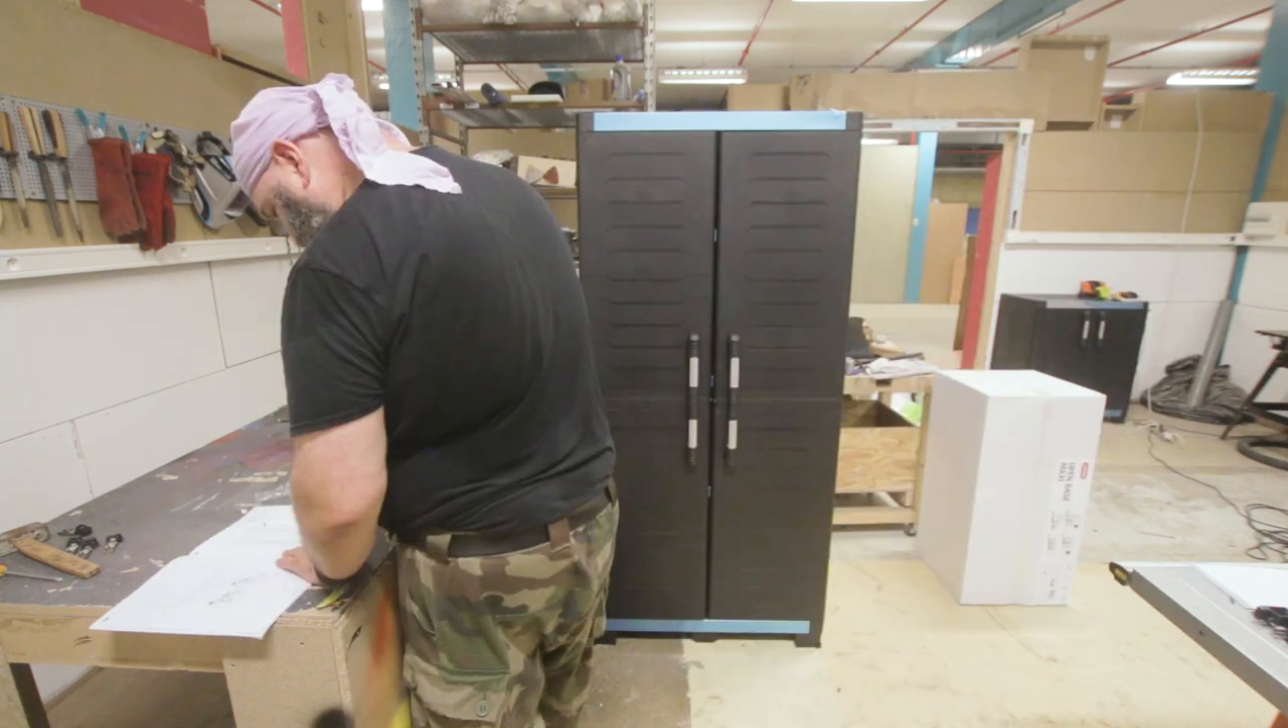Et voilà, mes deux armoires basses et hautes XL Garage, des amis de Keter, sont montés.